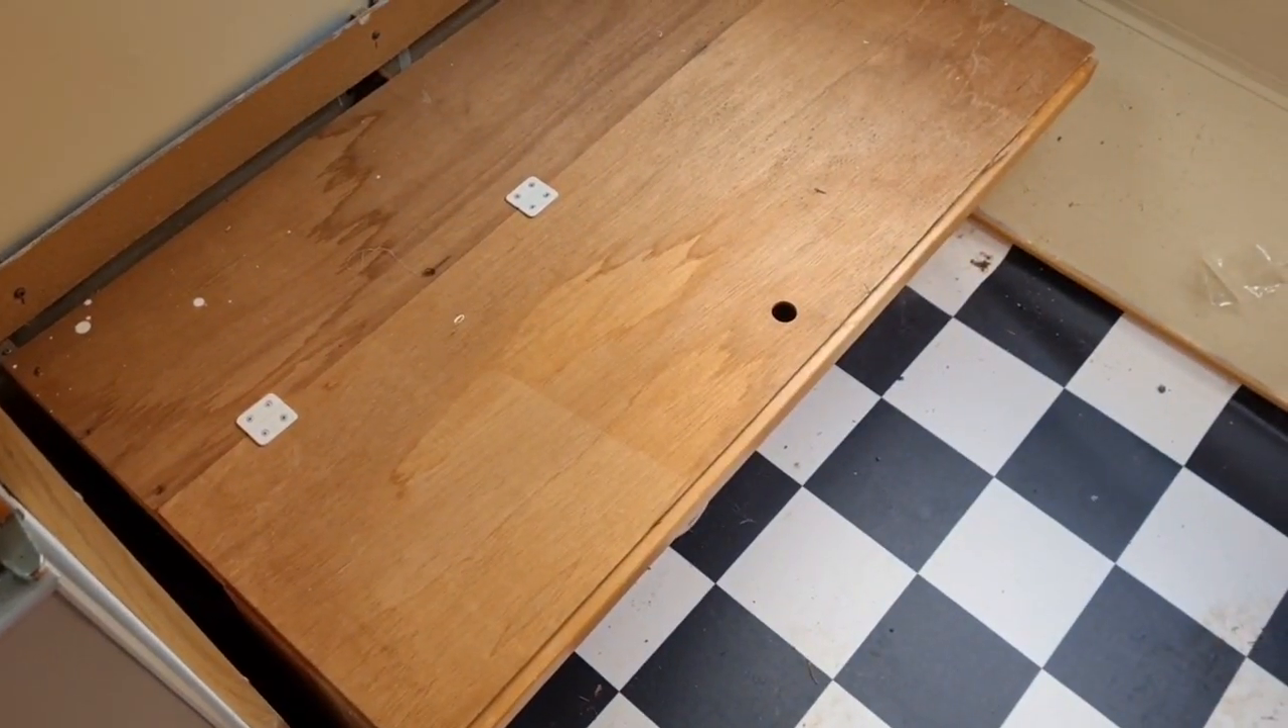So, here's our seat cushions off.